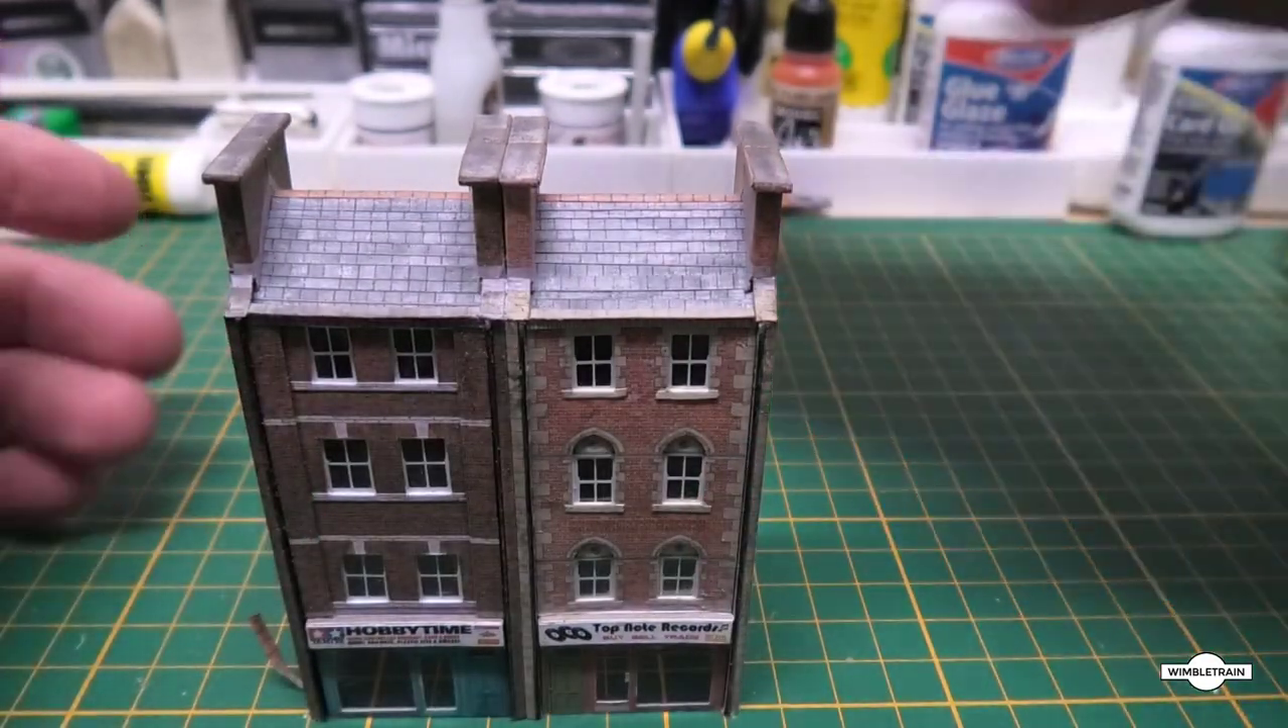We've got the chimneys on we just need to put the chimney pots on top.